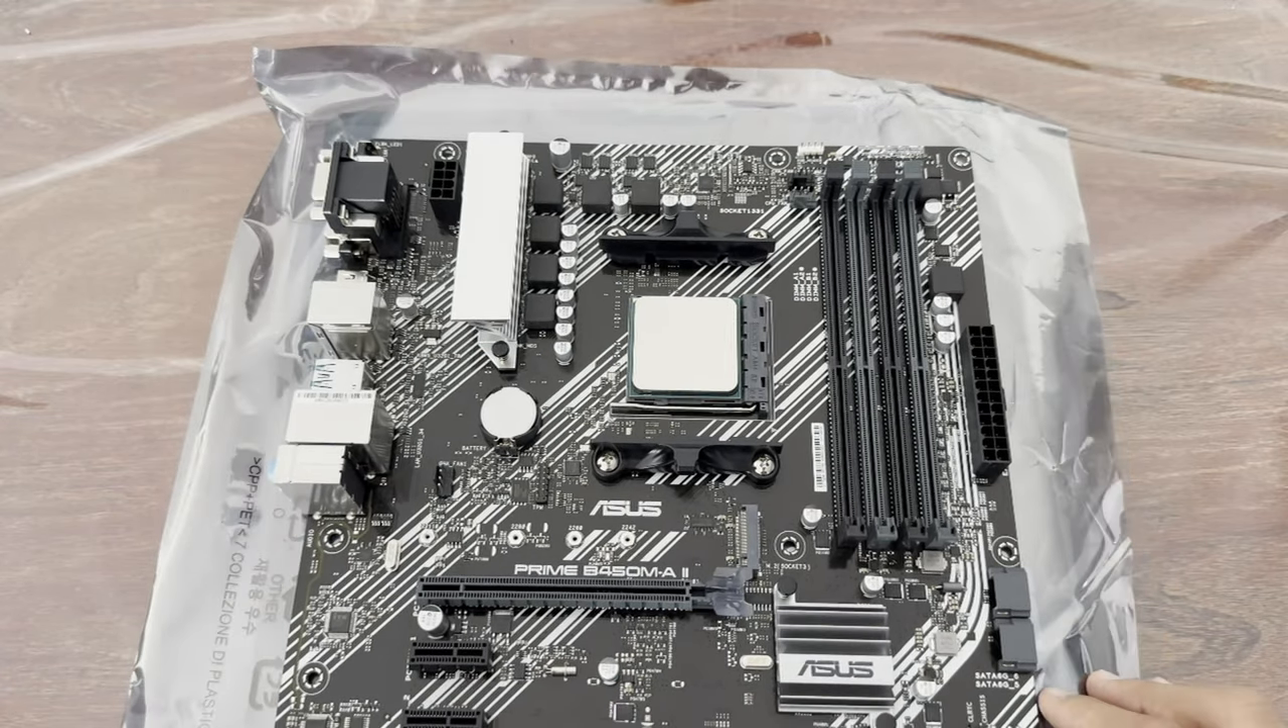And there we go. We have the CPU installed.